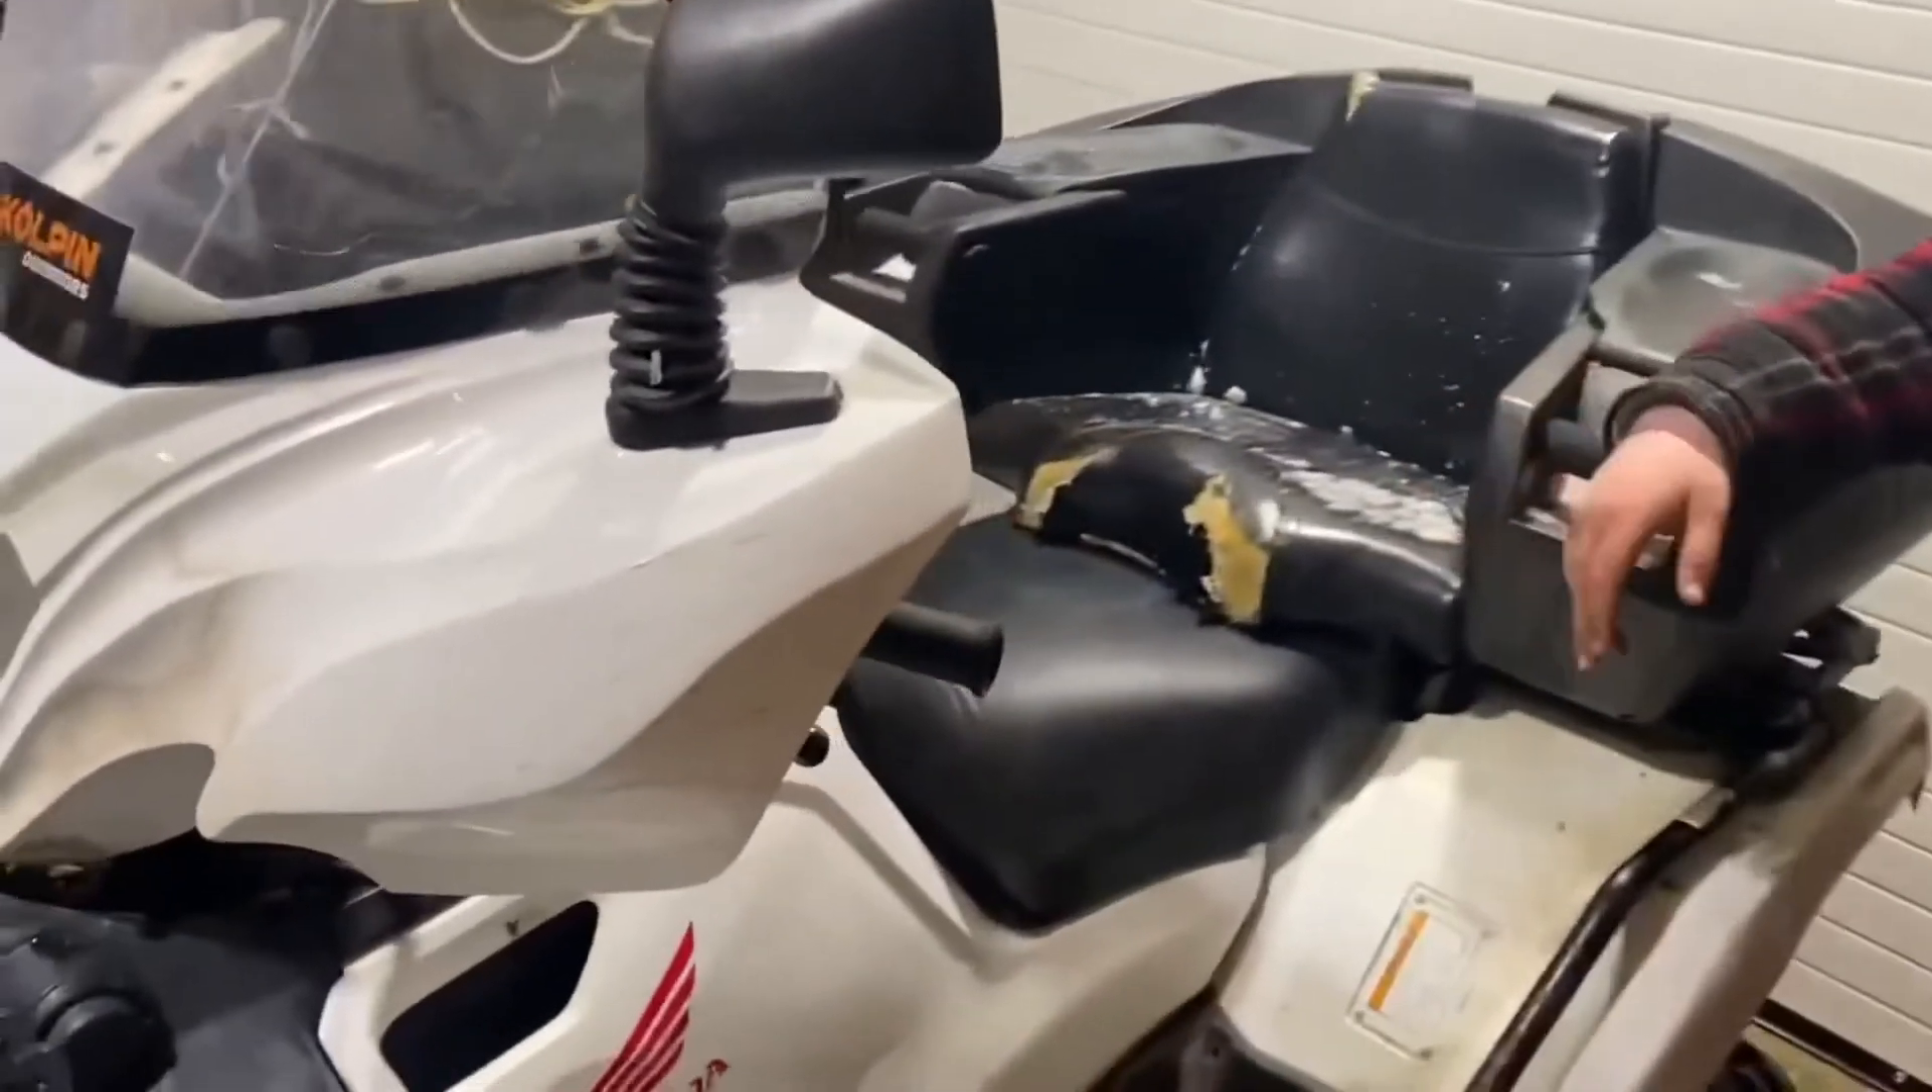I got the plastics and the seats put back on now so she's all done.